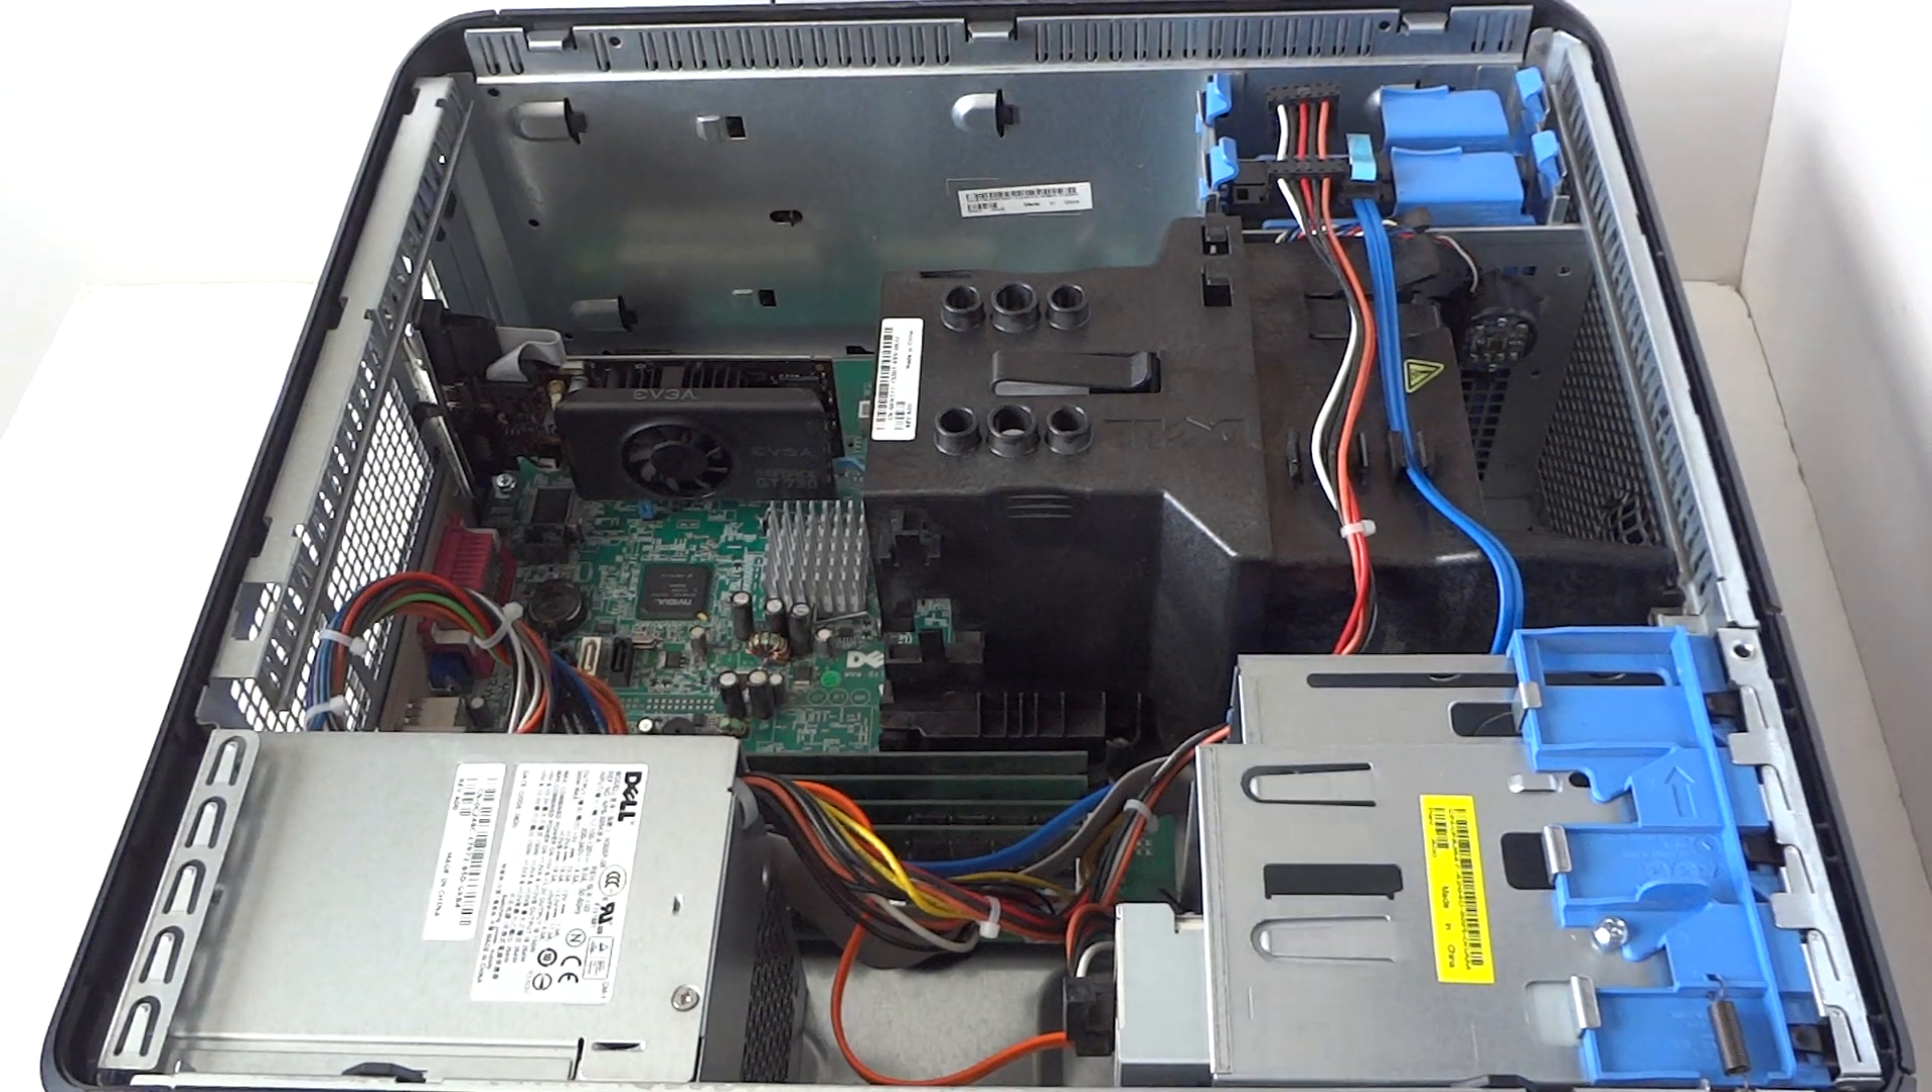Okay we installed the video card.